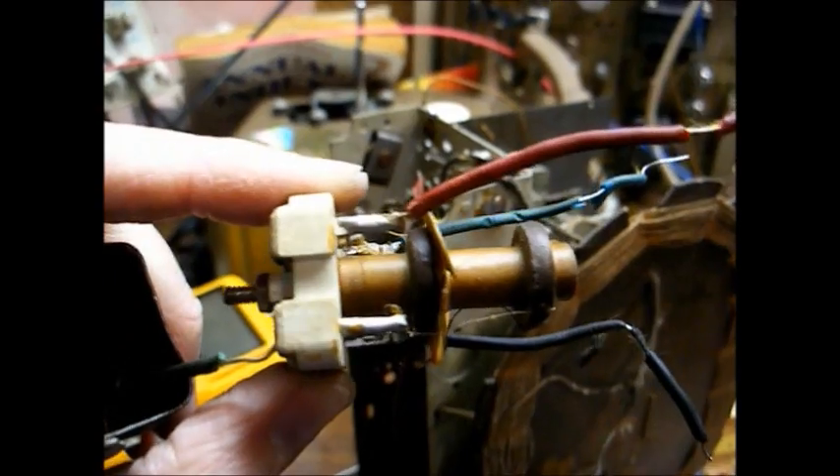Here's the IF transformer removed from the chassis.